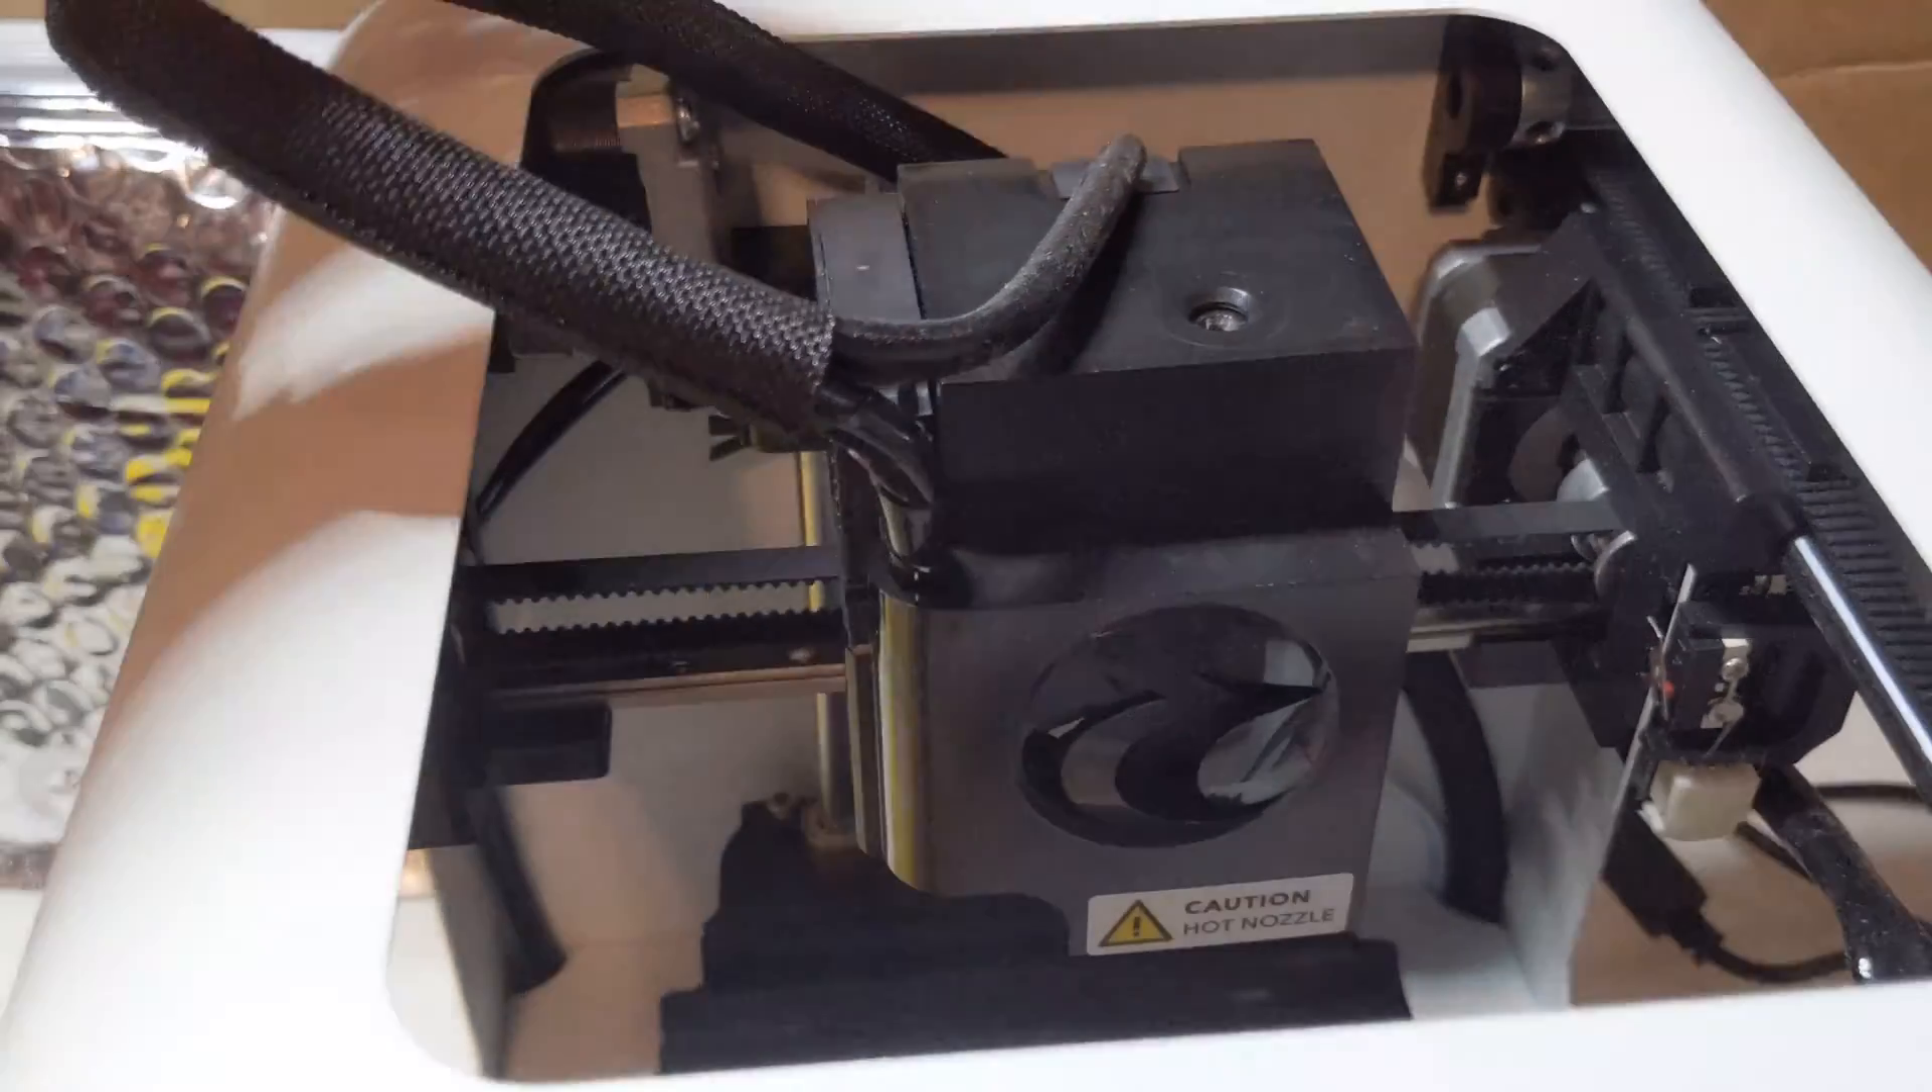Alright, we've got everything put back together. I've got the shroud put back on.